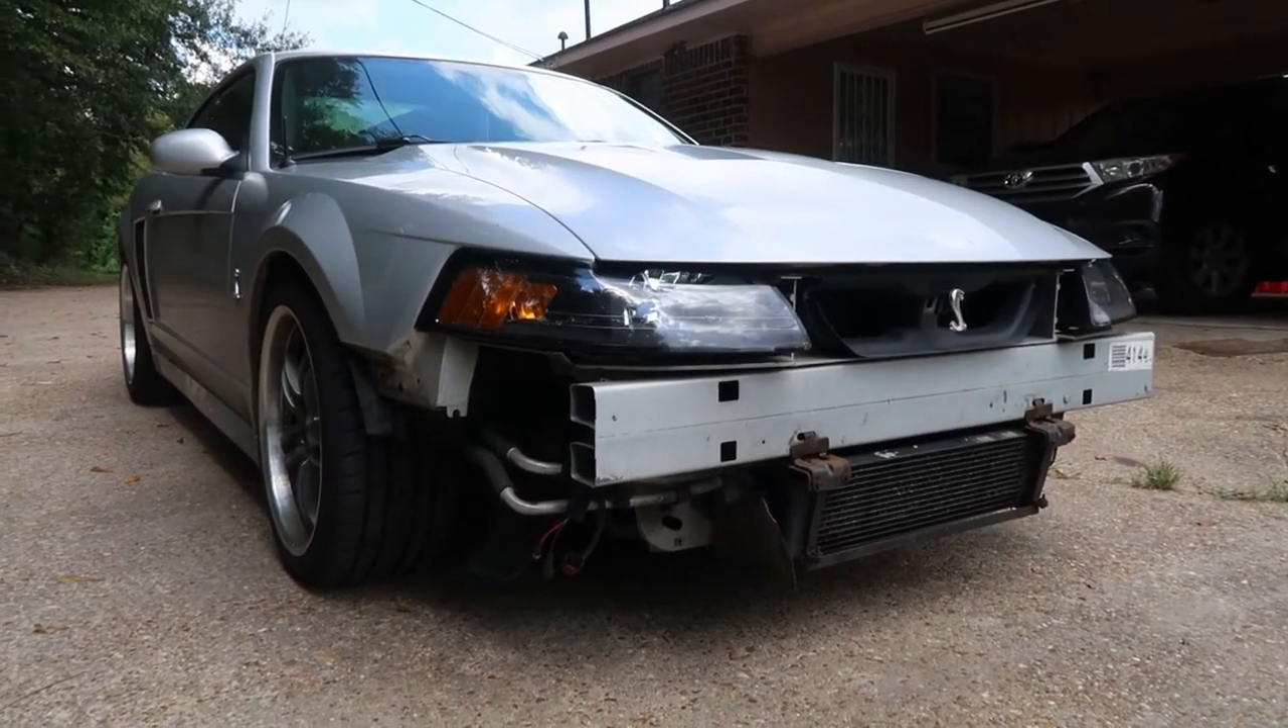You're probably wondering why I have my bumper off right now.